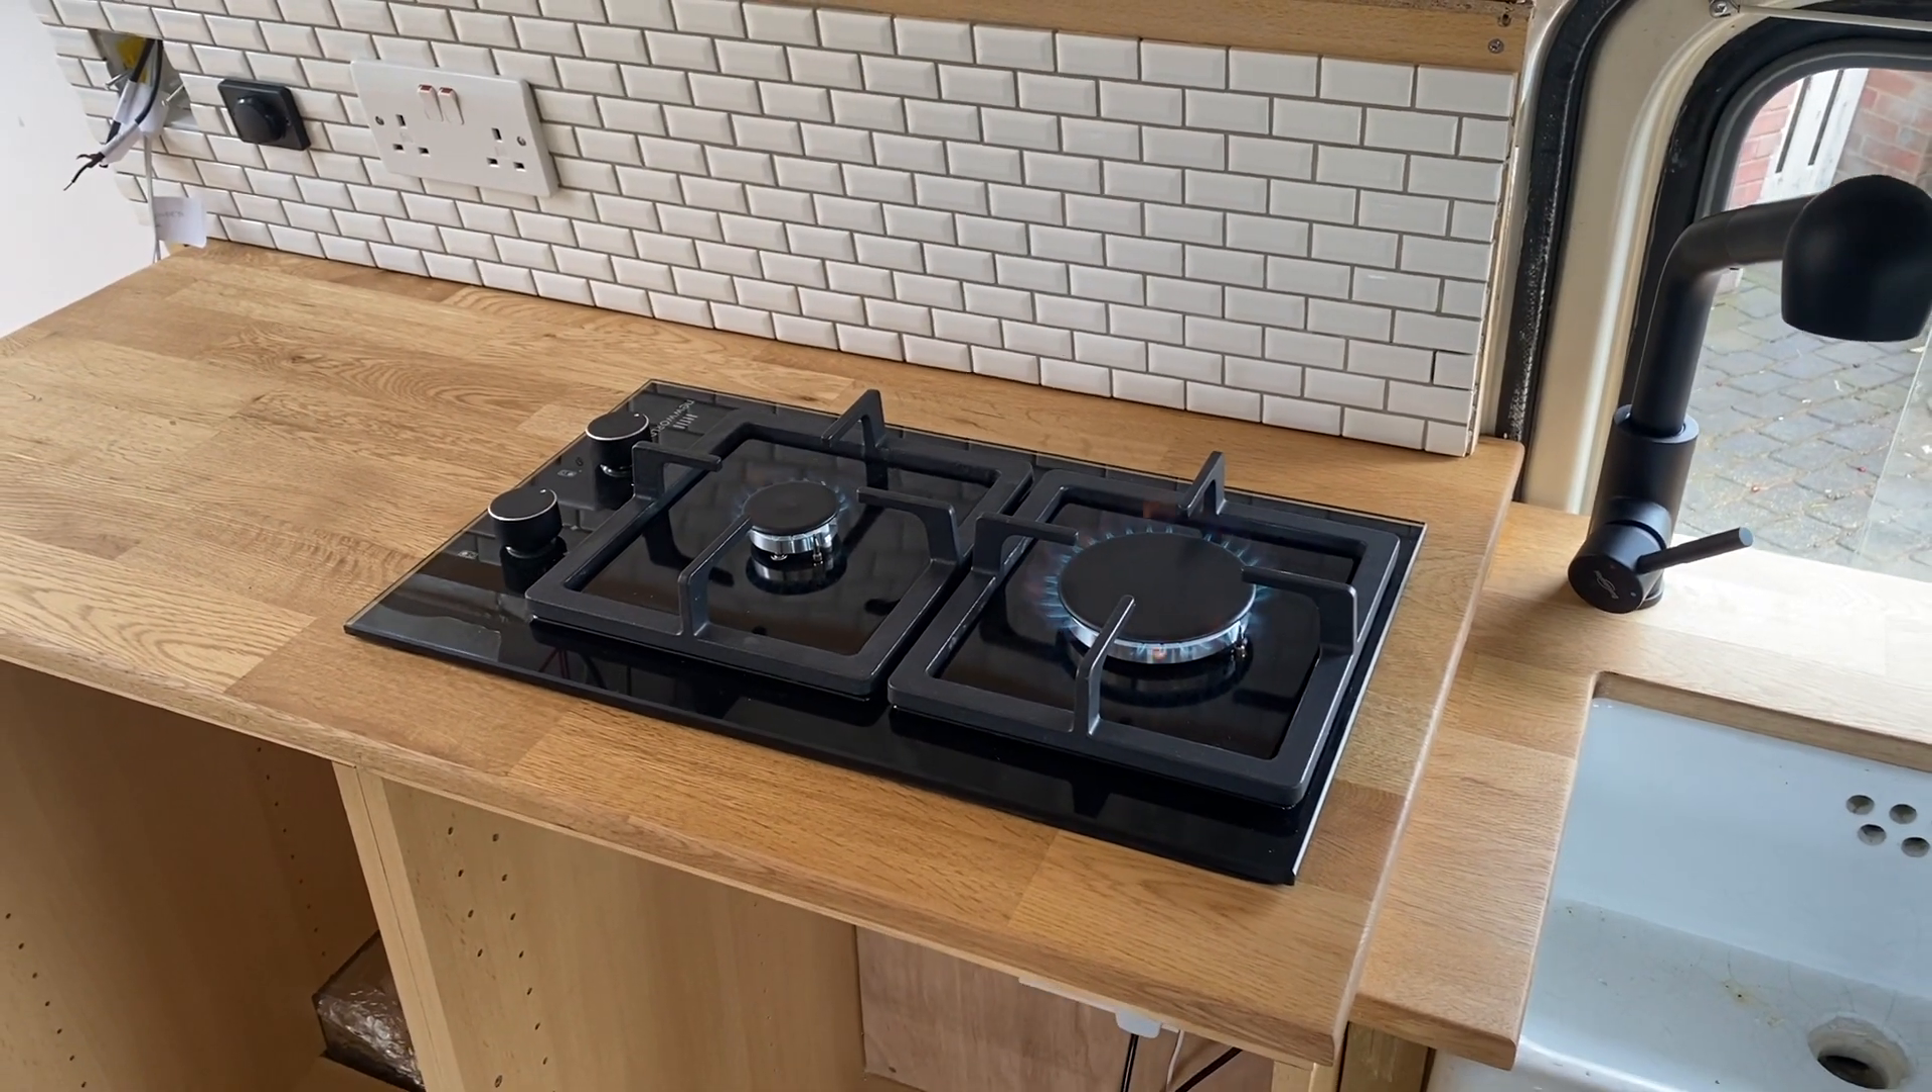So there we go that's our hob installed.